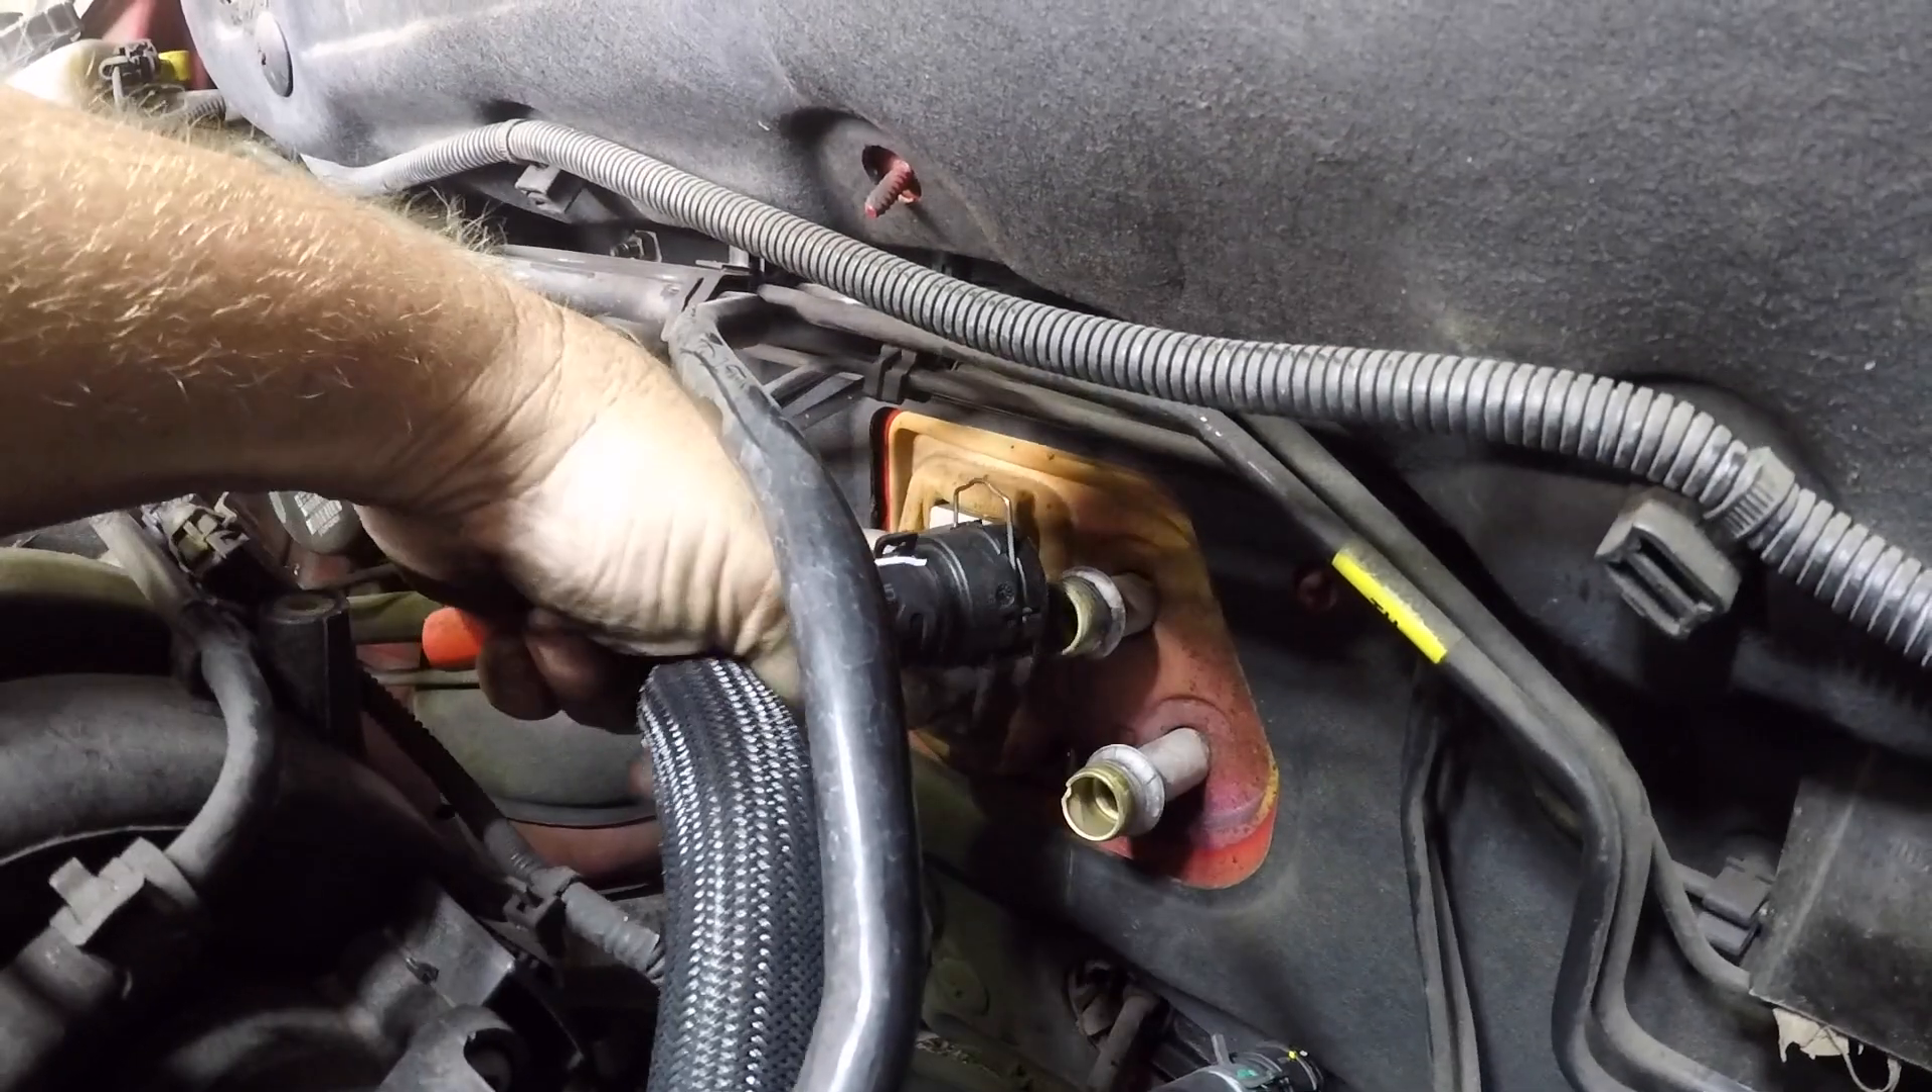Now you're looking at here where the two heater hoses go into the firewall. I've already removed one.